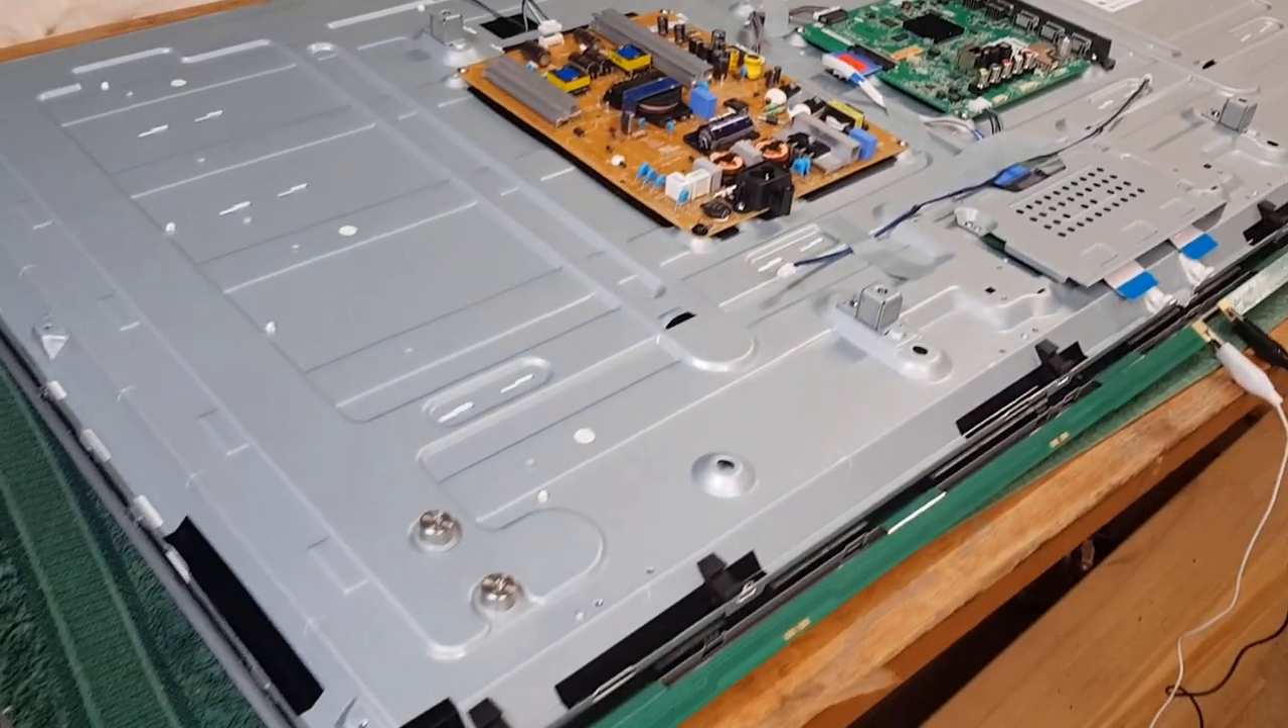I've just been able to place the mainframe of the tv back on top of the screen.